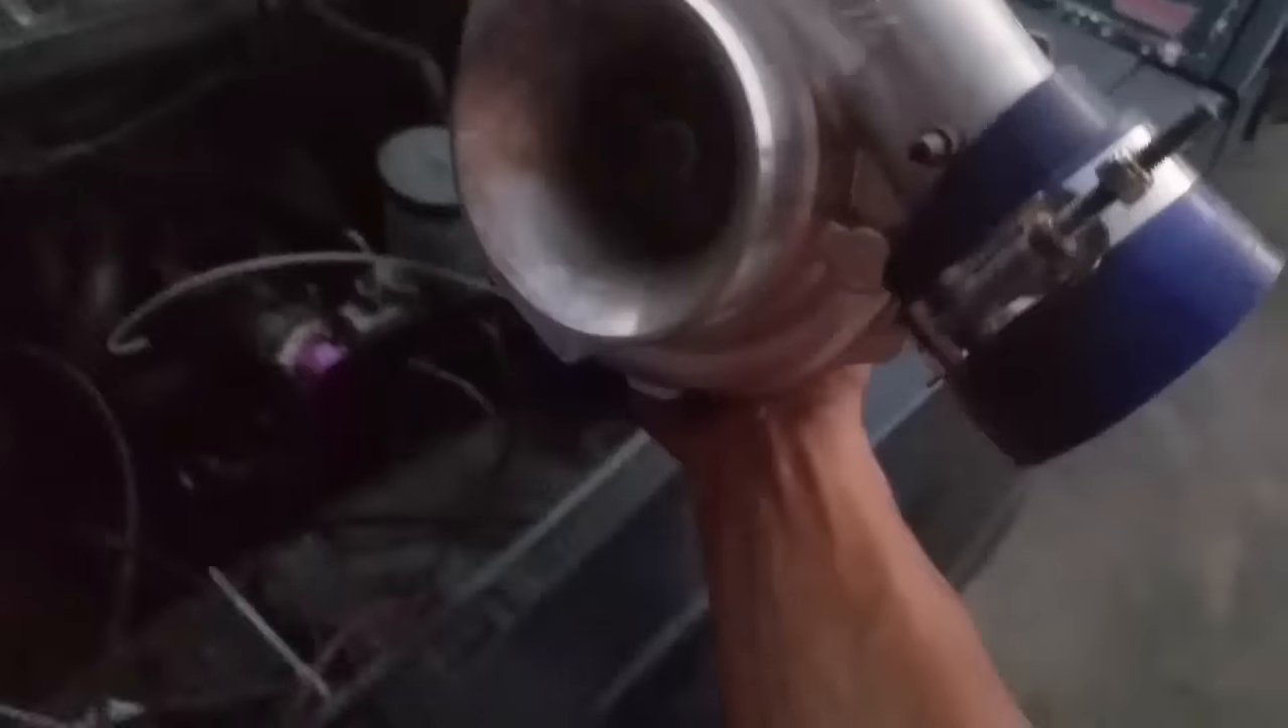As you guys can see i got the turbo out.